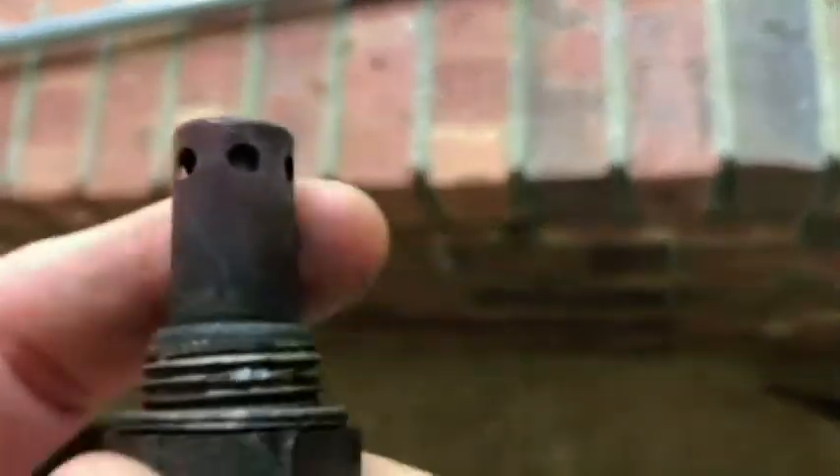And here's a look at the AF ratio sensor removed now.